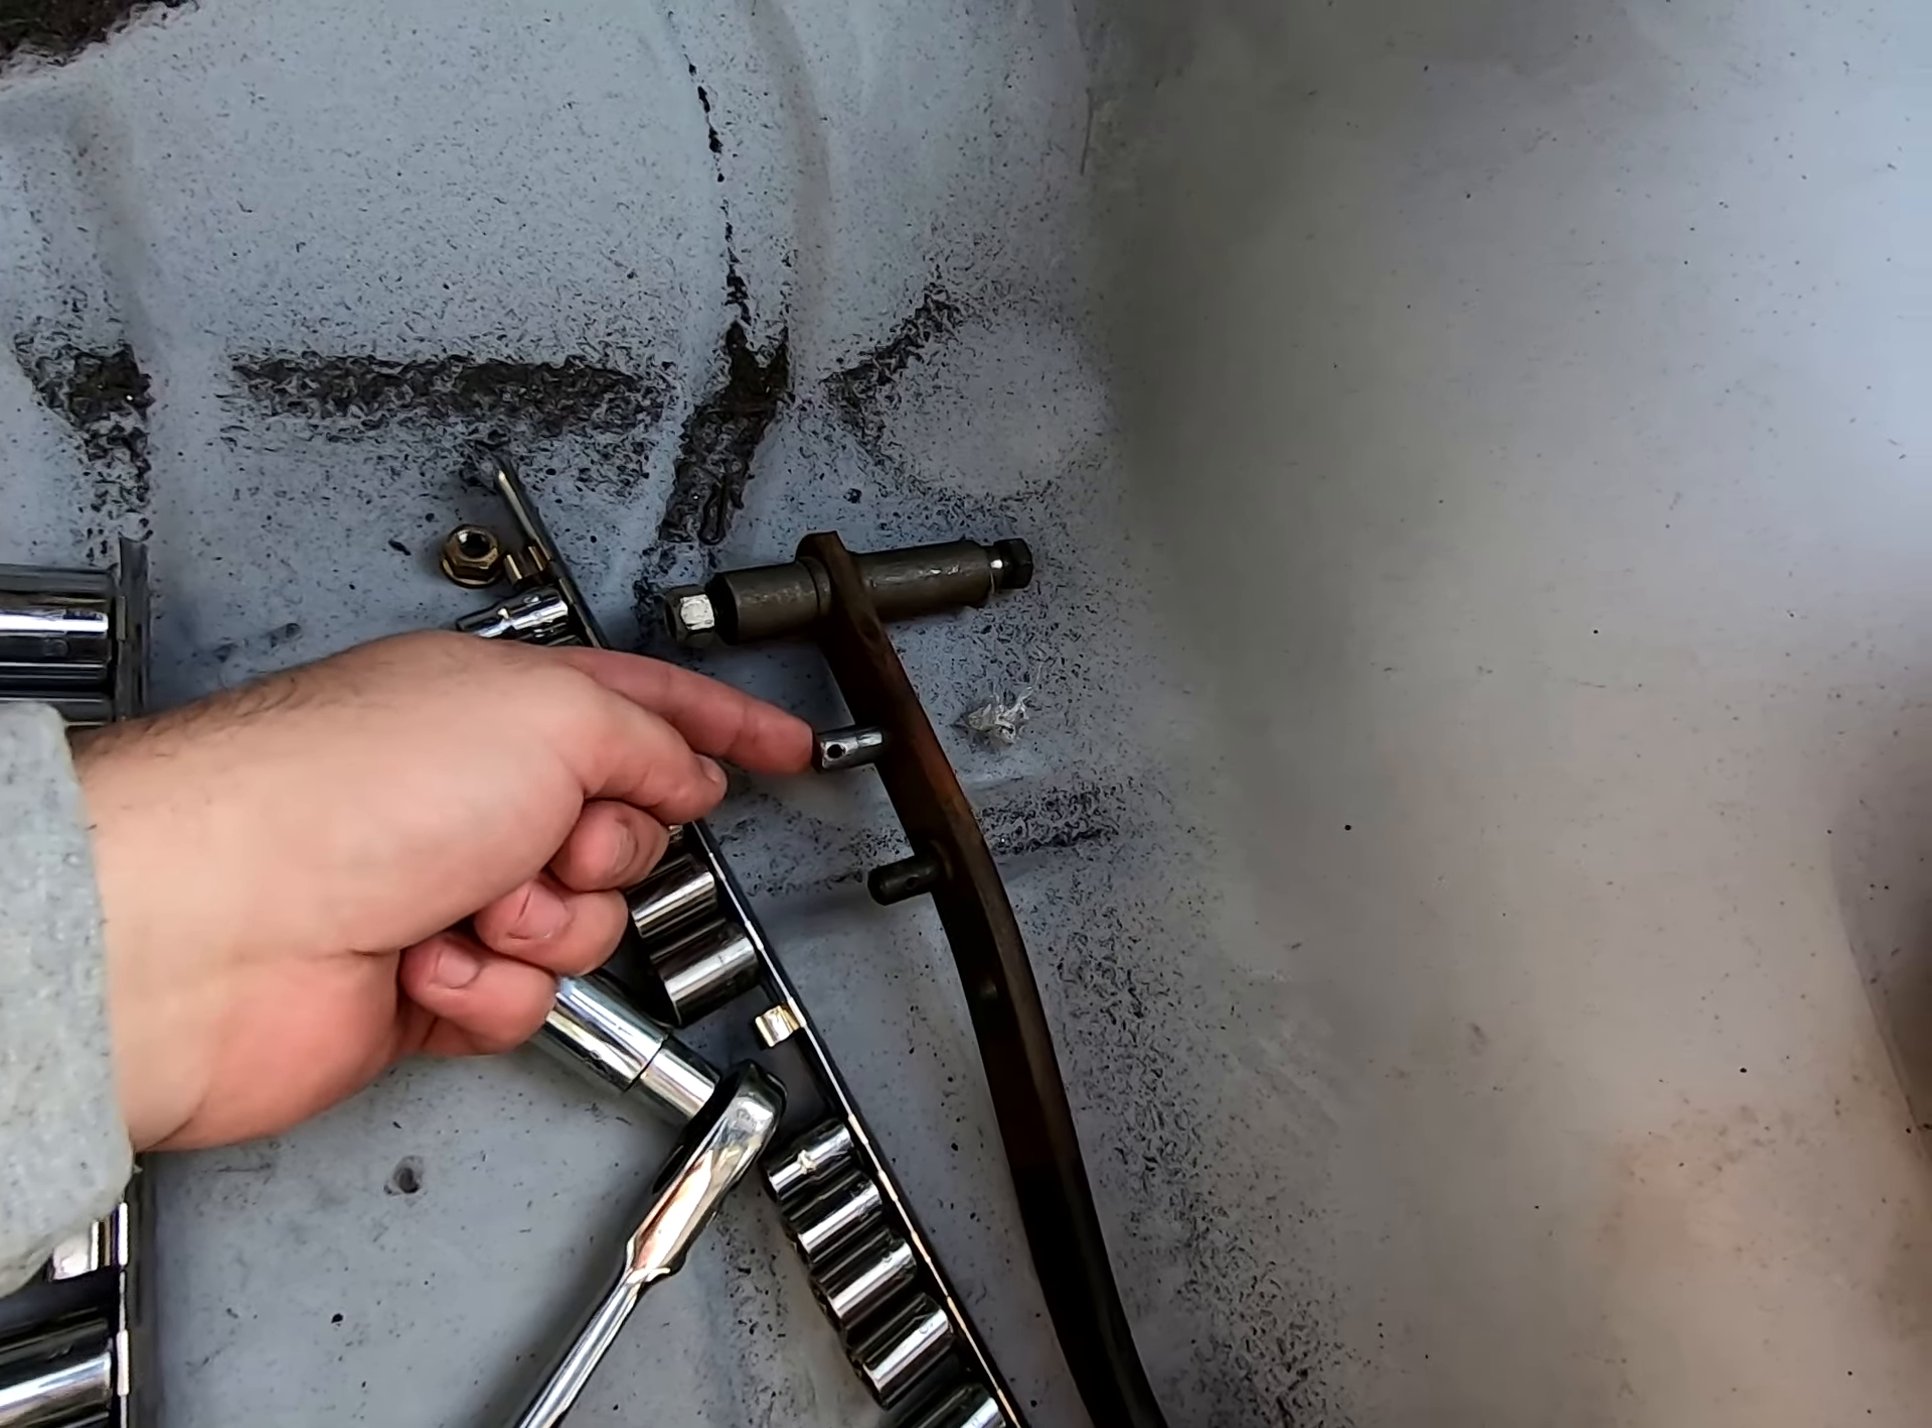All right so I got the new stud pressed on the brake pedal here.